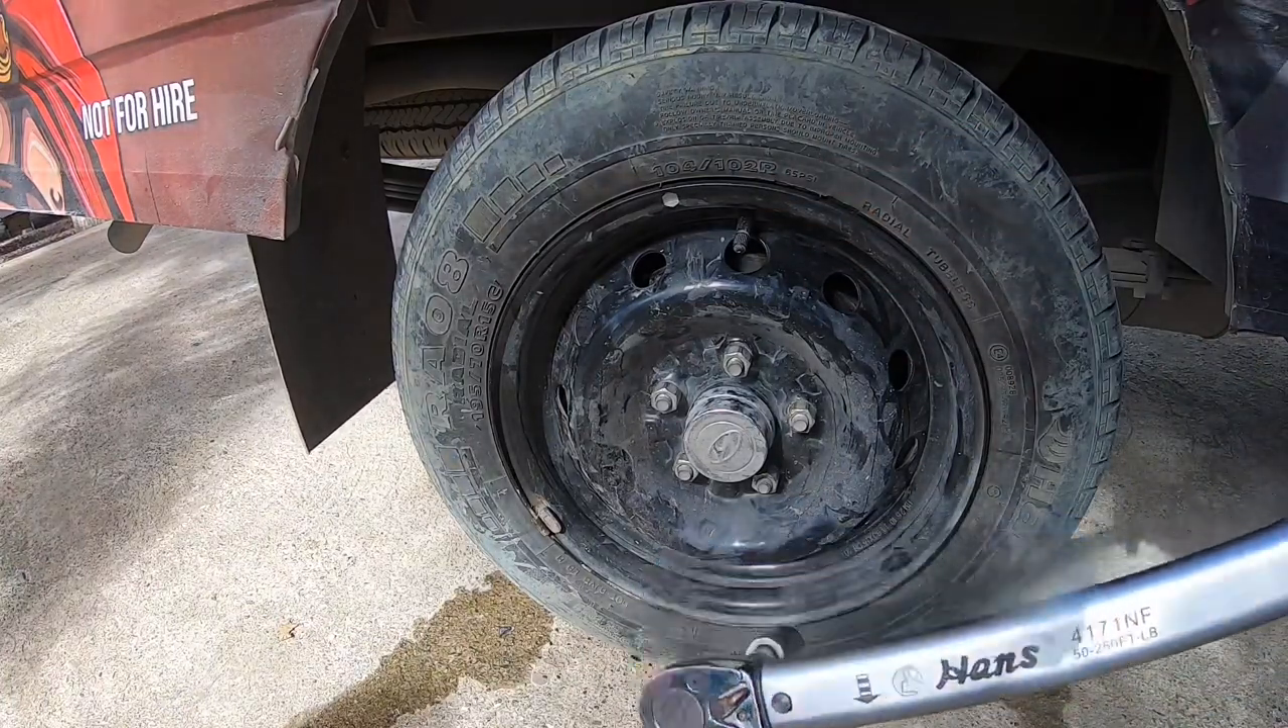Nakabit na natin yung gulong, mga kasikreto.